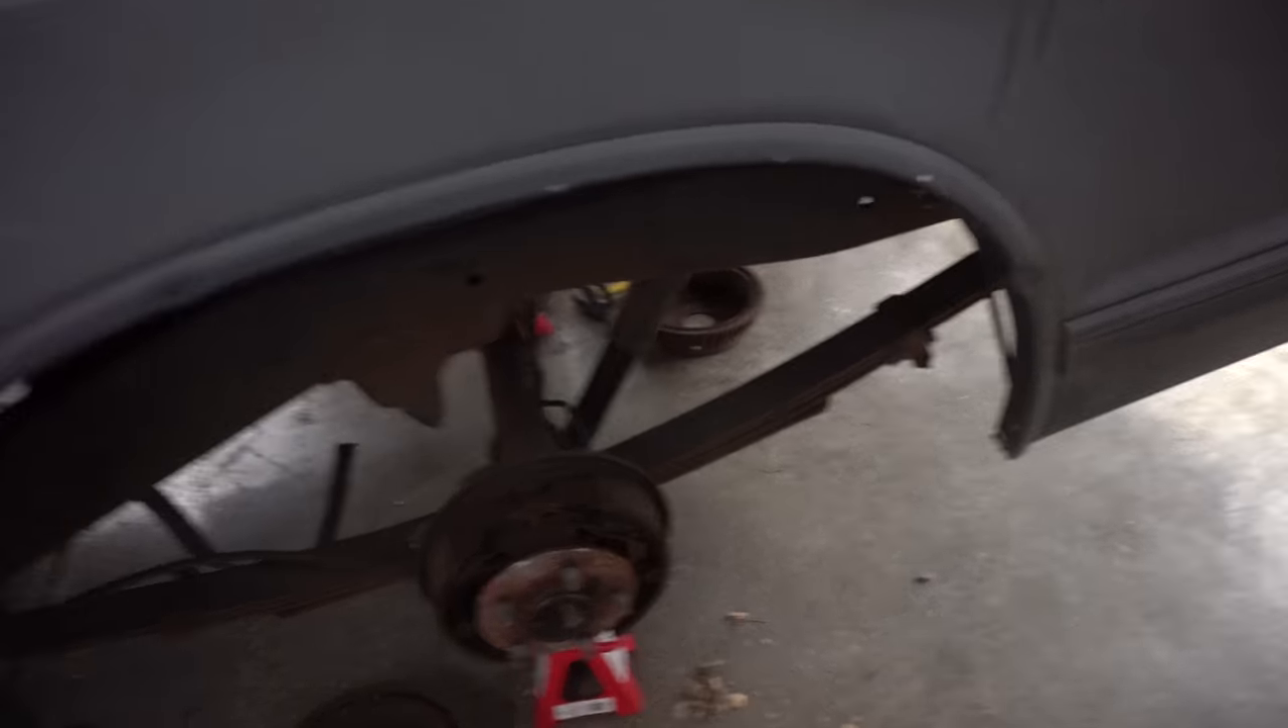We got the rear wheels off and we're getting ready to pop the rear end apart.